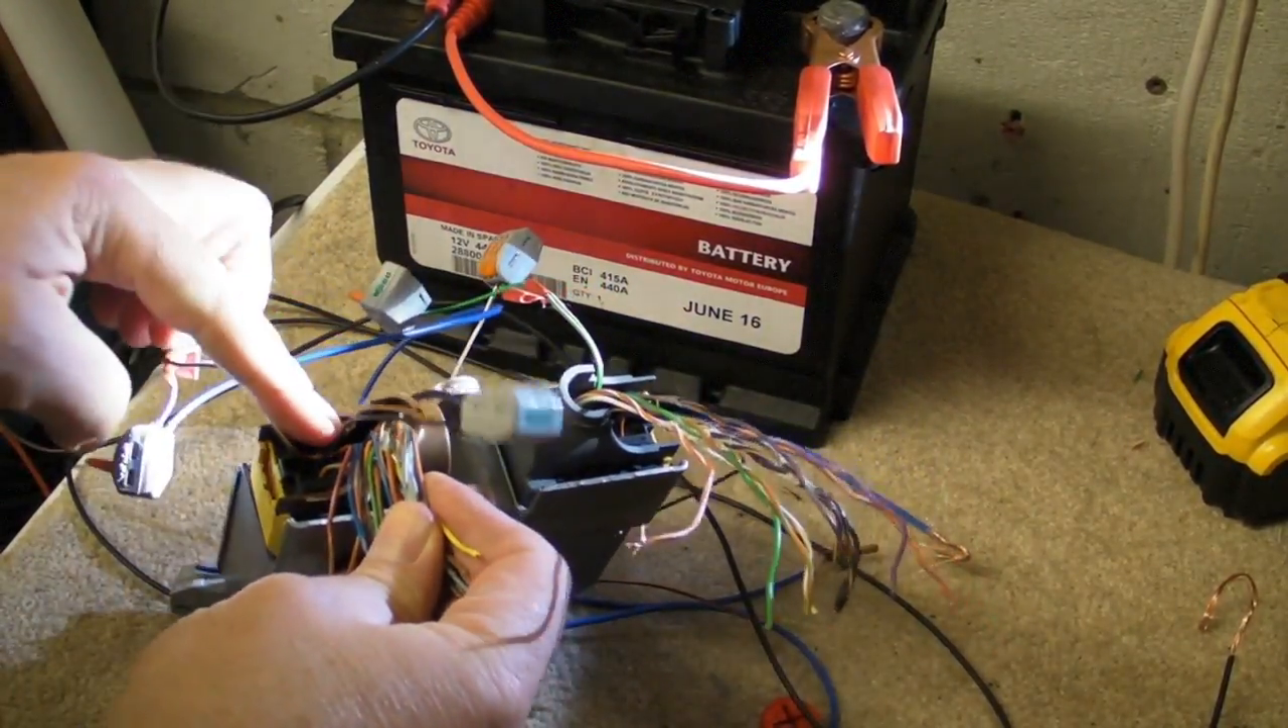You can see I chopped the wire loom off the car I took this module from.